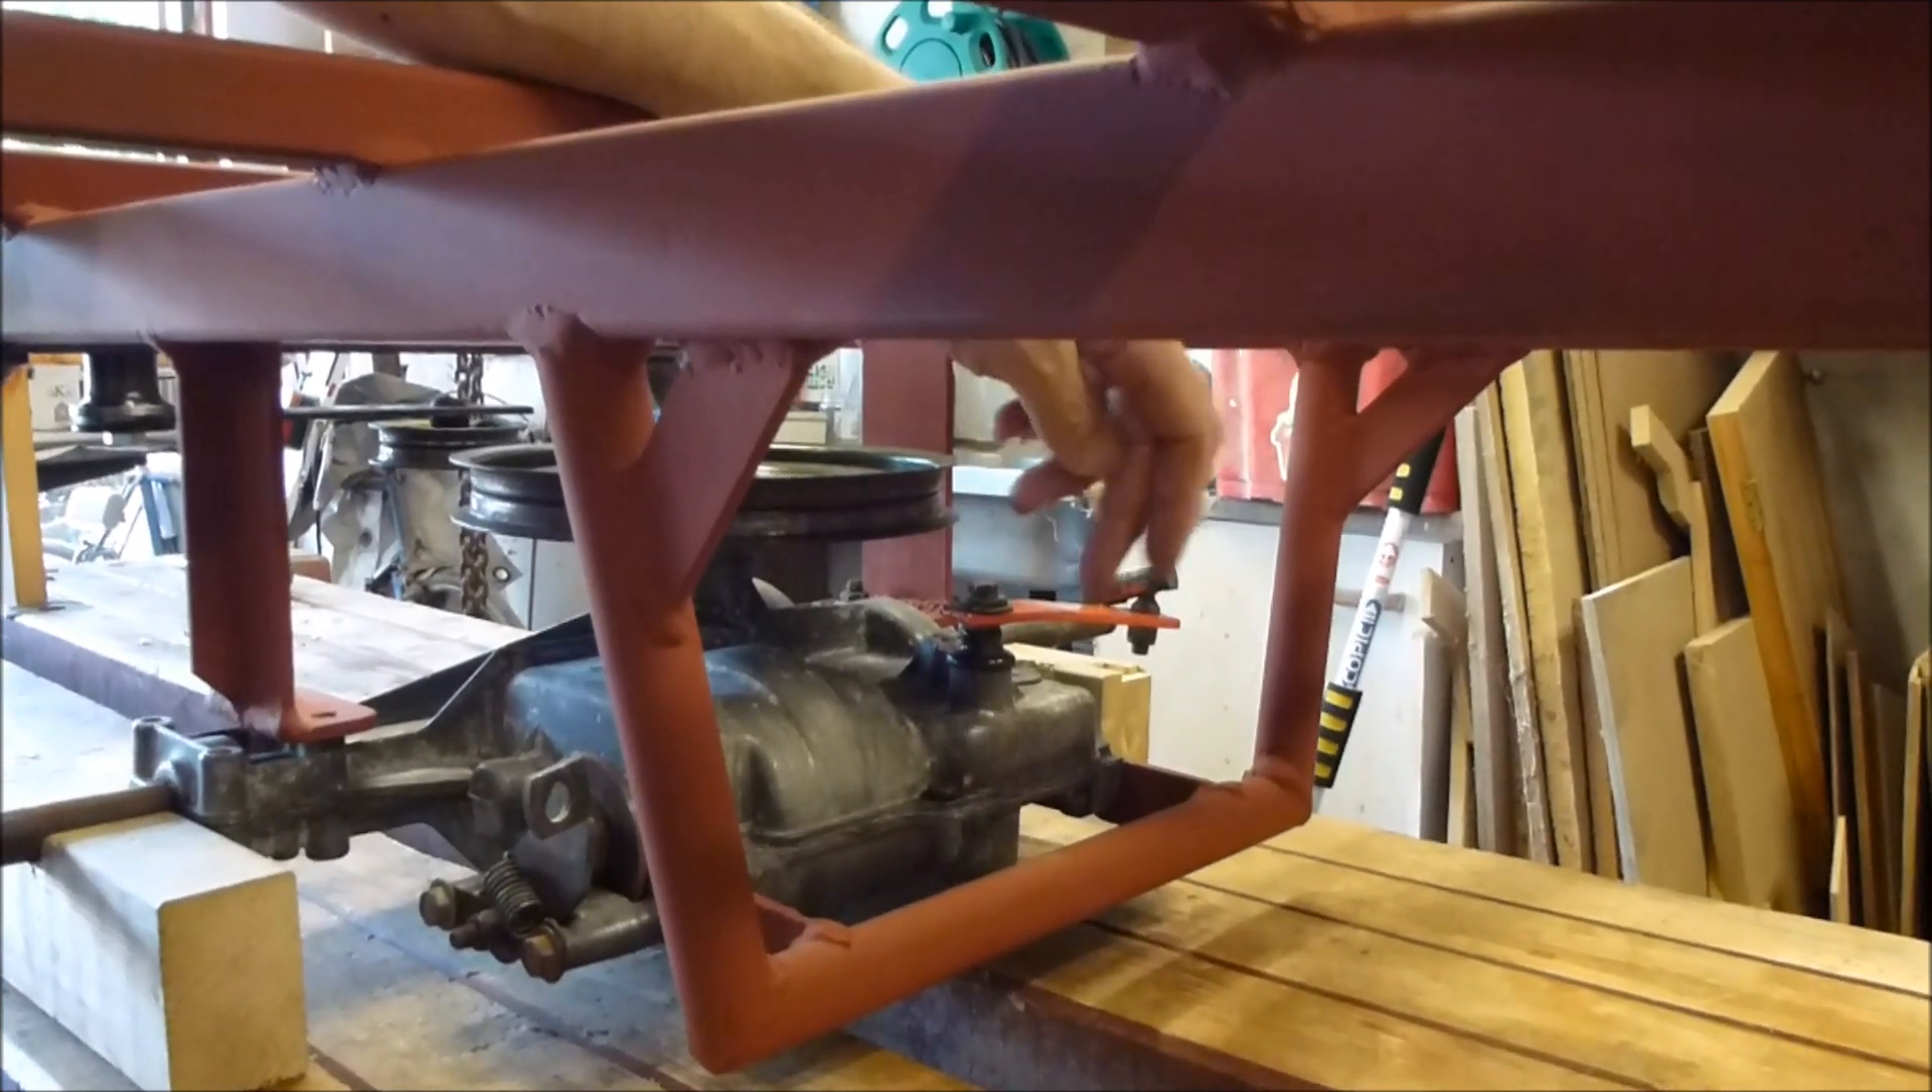I've welded in this tubular section to protect the front of the transaxle in case it hits any obstructions on the ground.